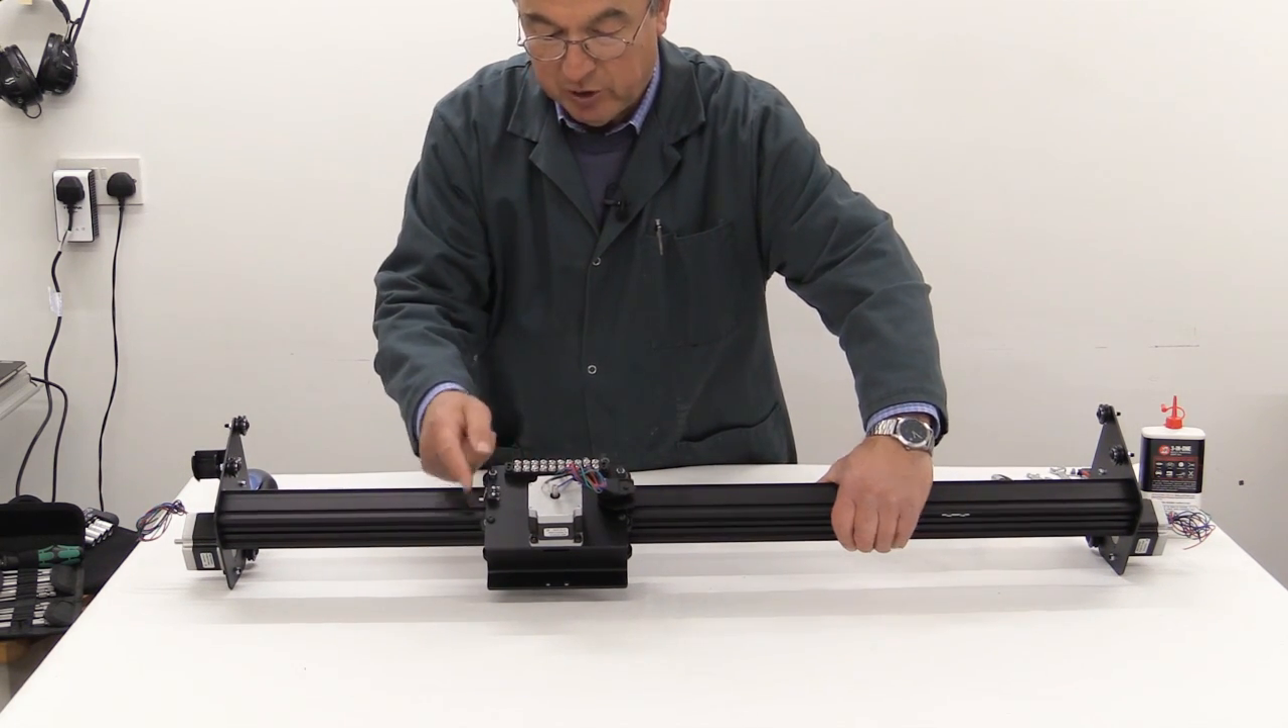We've done the x carriage which is this part here complete with its stepper motor and also the fixing for the drag chain here and also the limit switch terminal block and inside all those various wheels and so on.